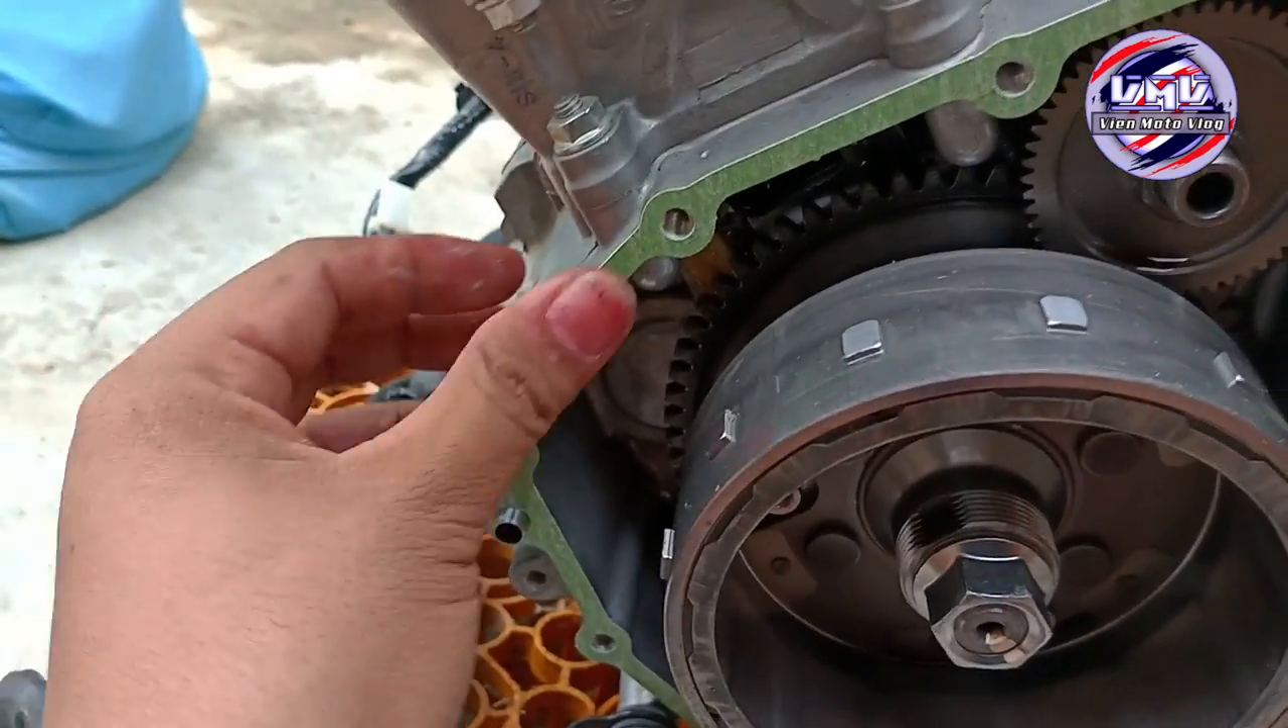Ayan, so, bali, nilagay ko na yung kanyang bagong gasket, mga boss.